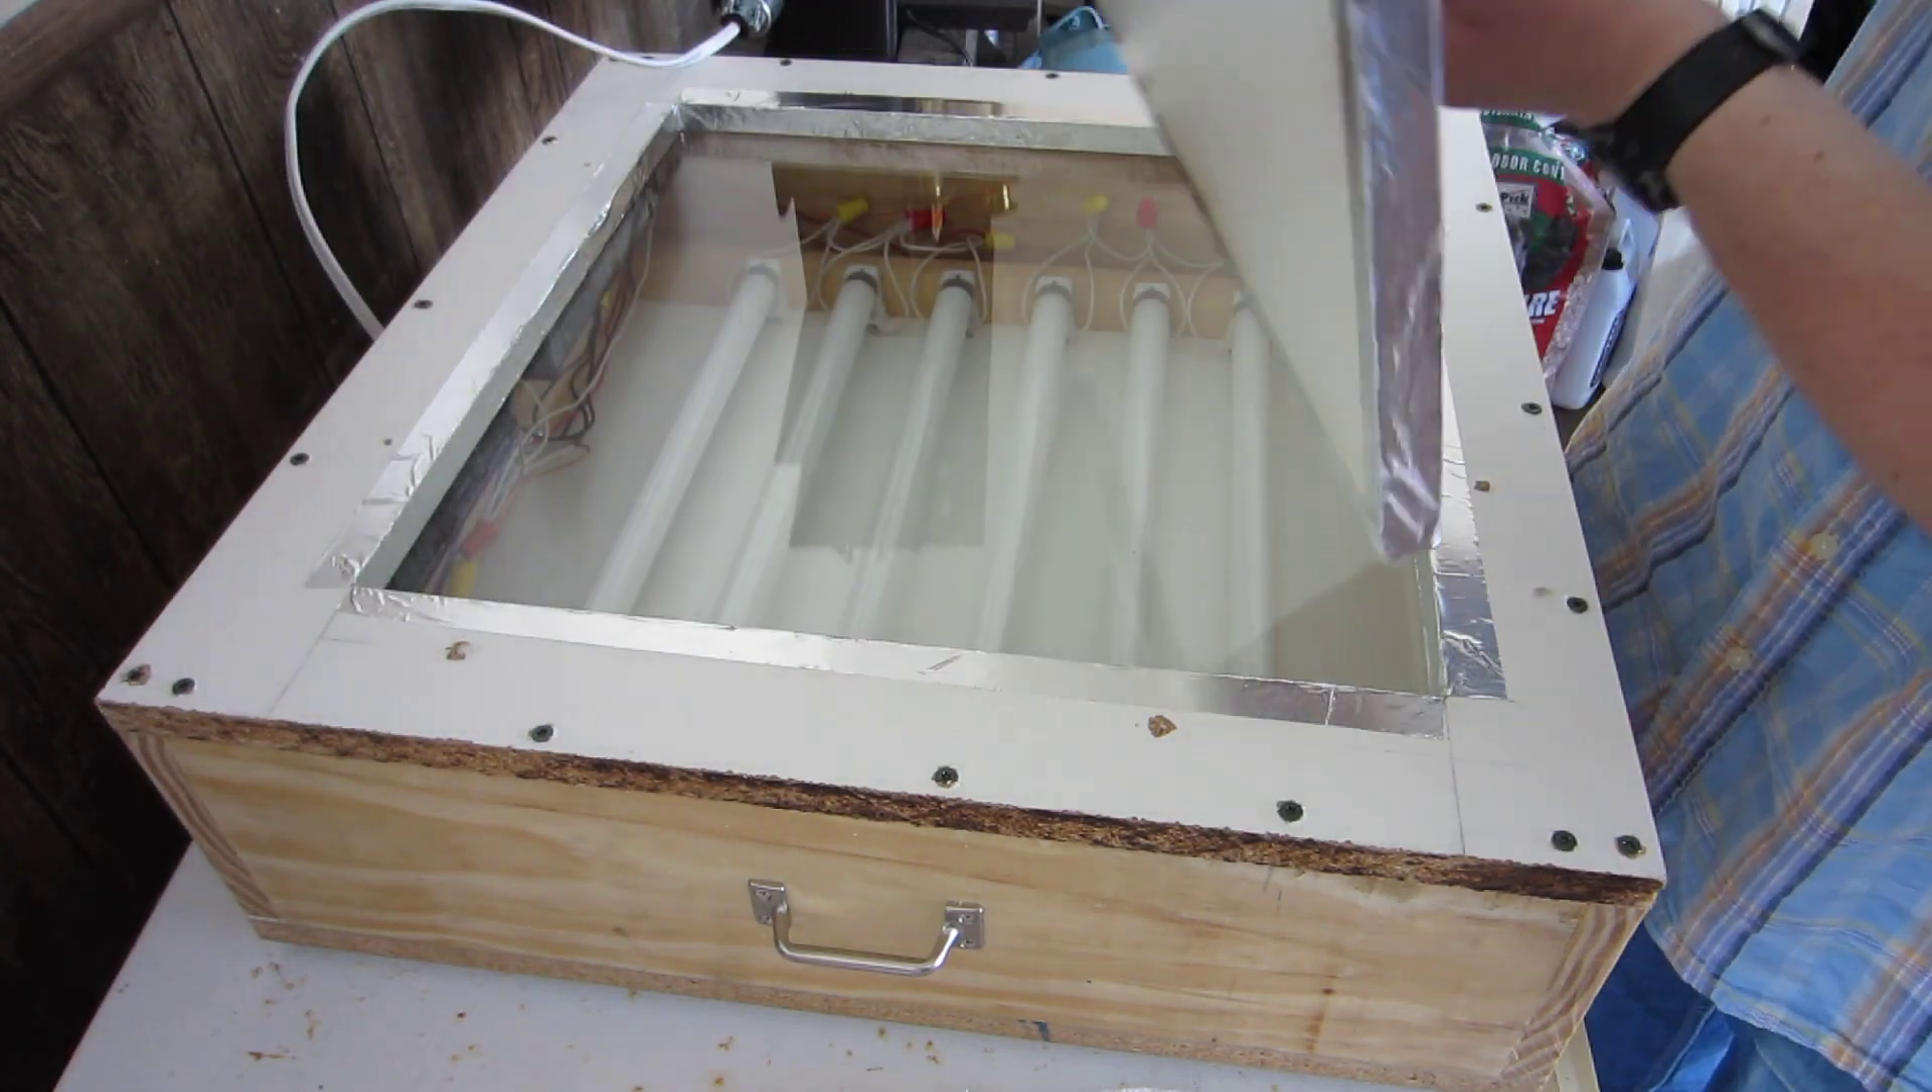We have fold the edges and we now have our handles on.